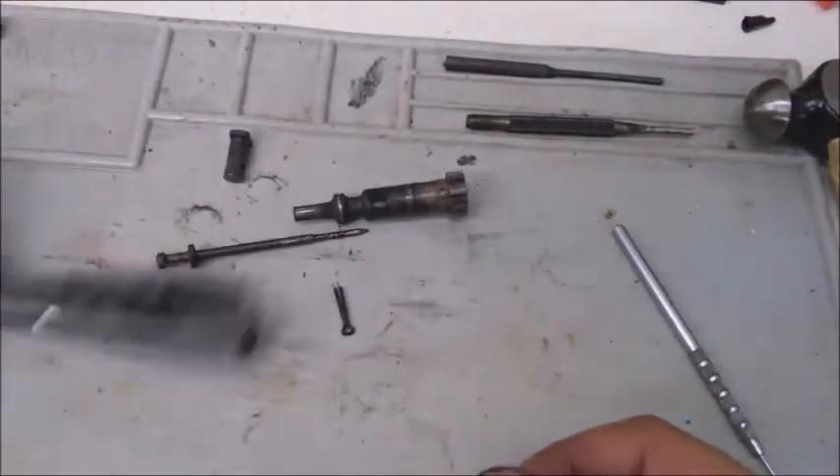There you are Your bolt's taken apart.